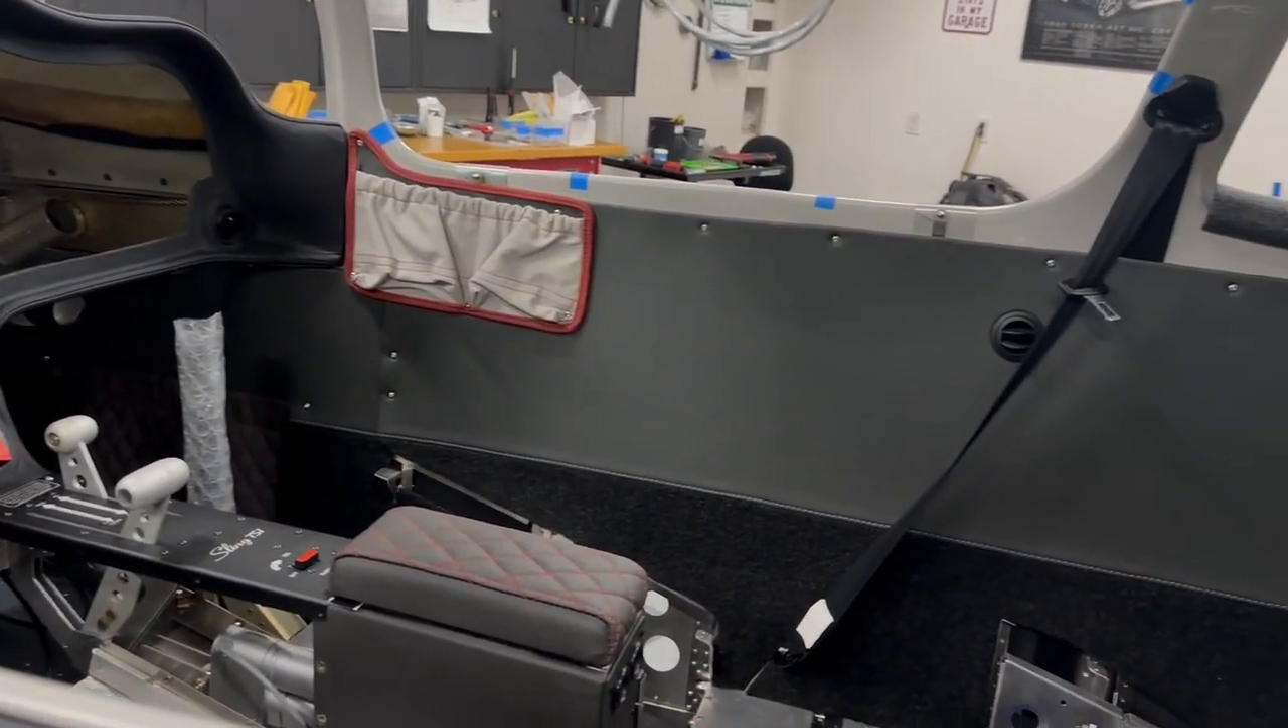I've been mocking up all the interior panels so I have all that done.